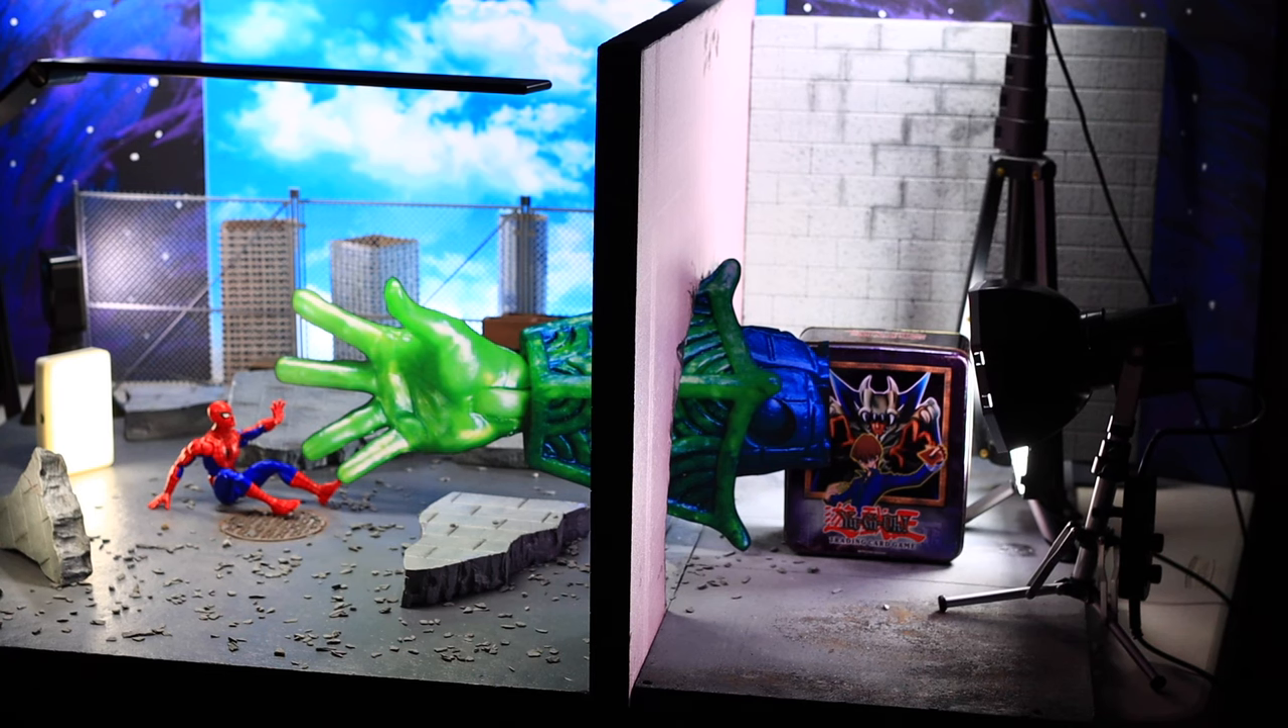I wish i could have put more of the mysterio arm through the wall uh it's a little bit too big for the hole as you can see.